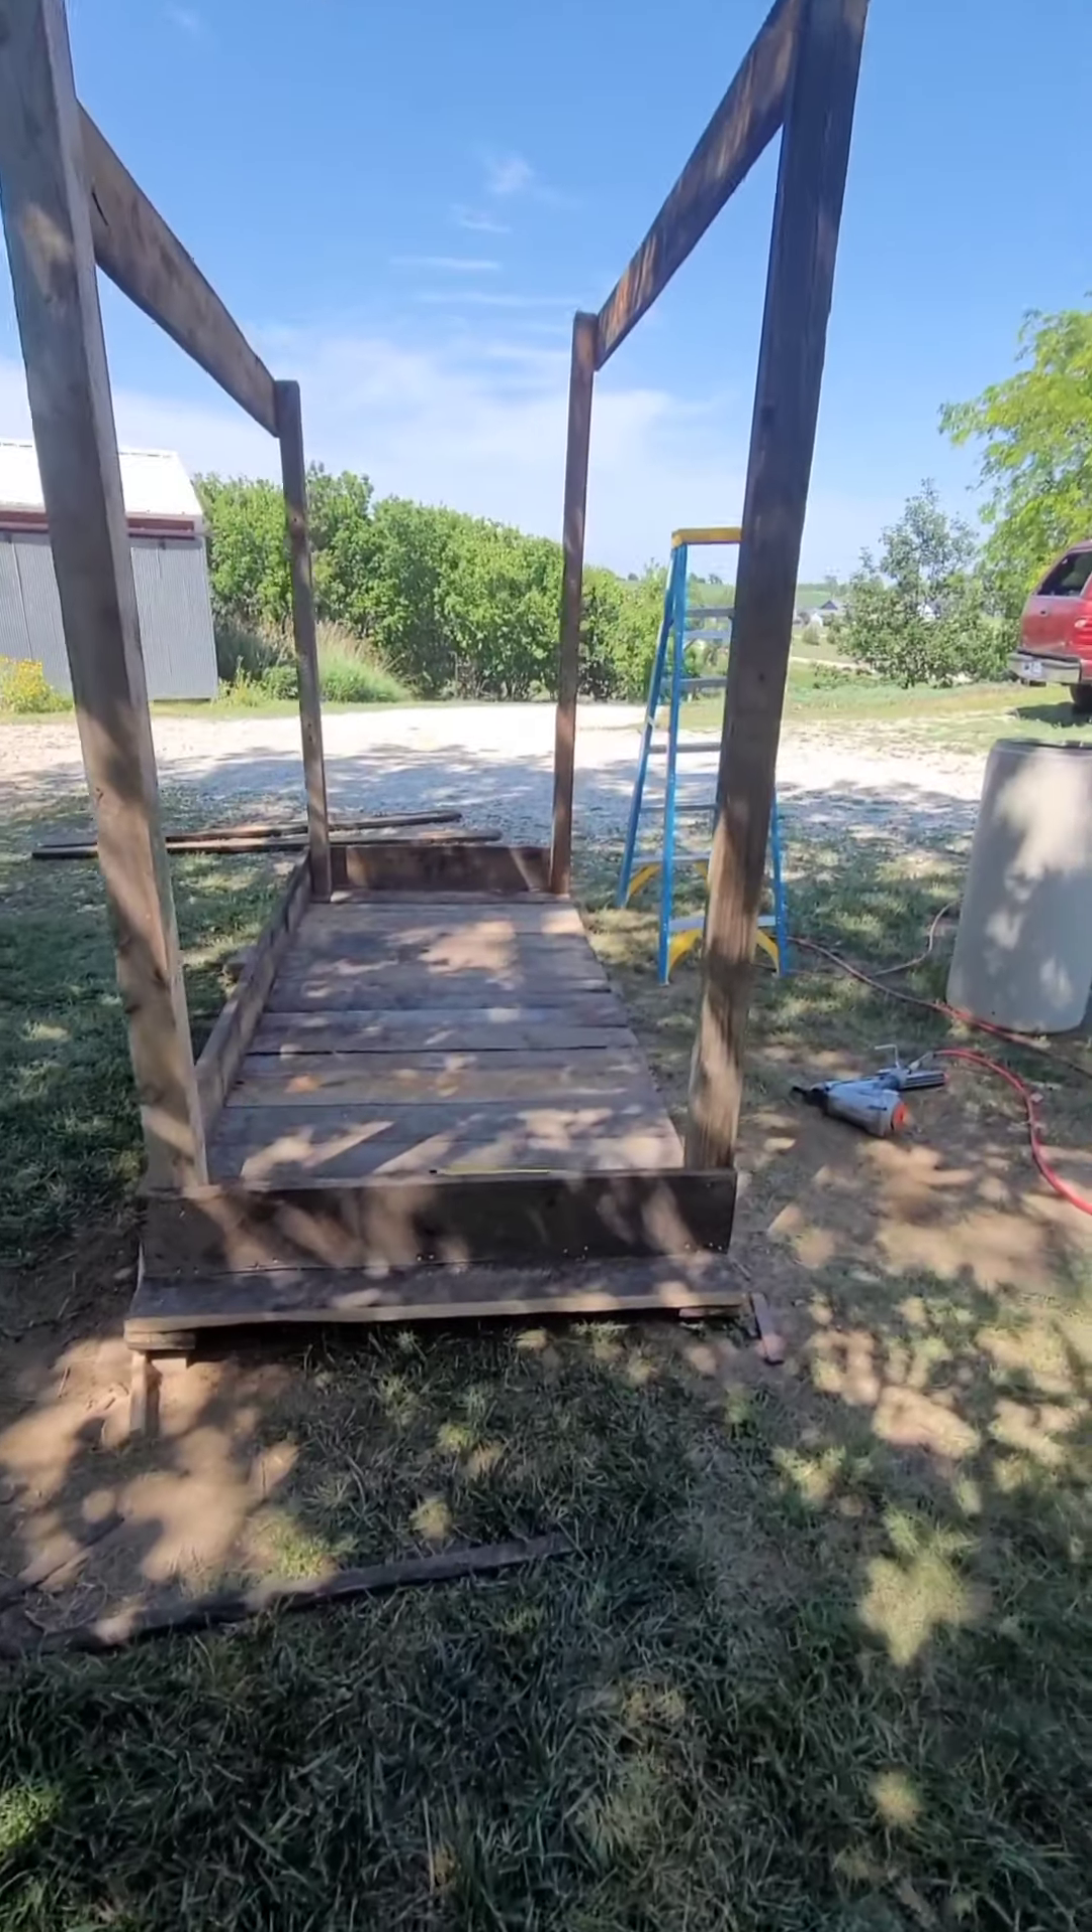I got the floor built.